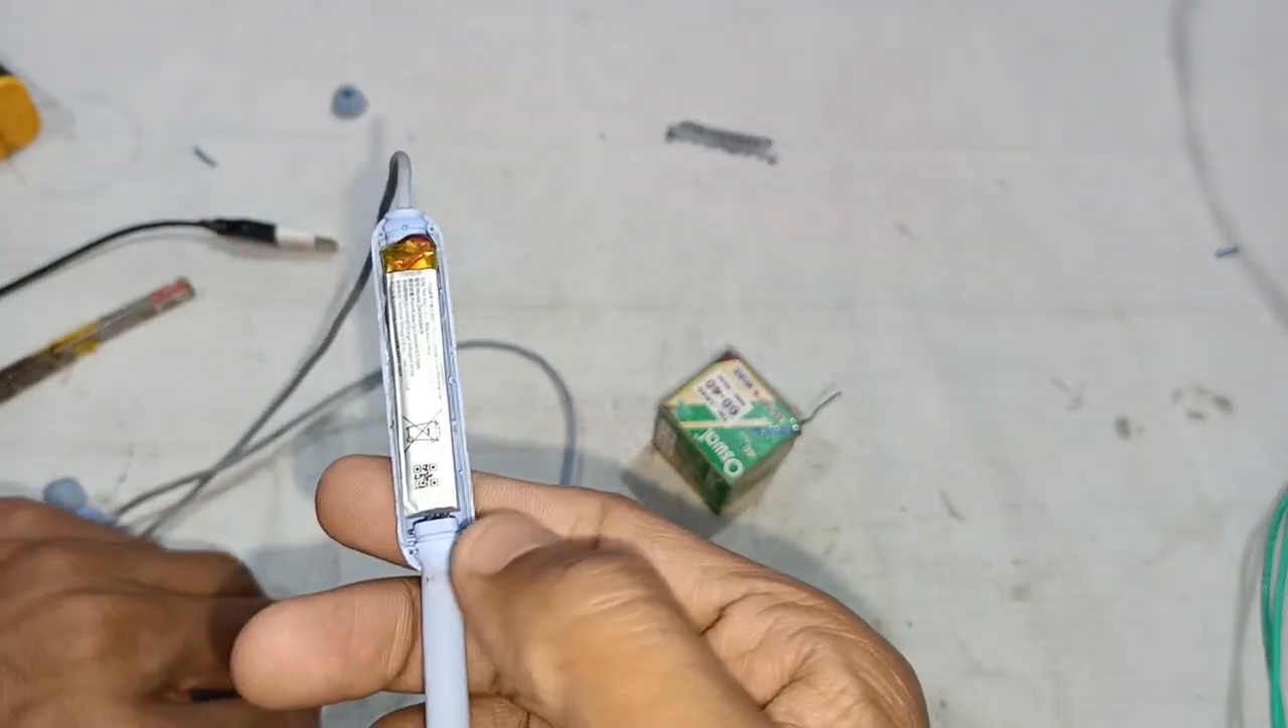यहां पर दोस्तों इसकी बैटरी भी हमने फिट कर दी है।